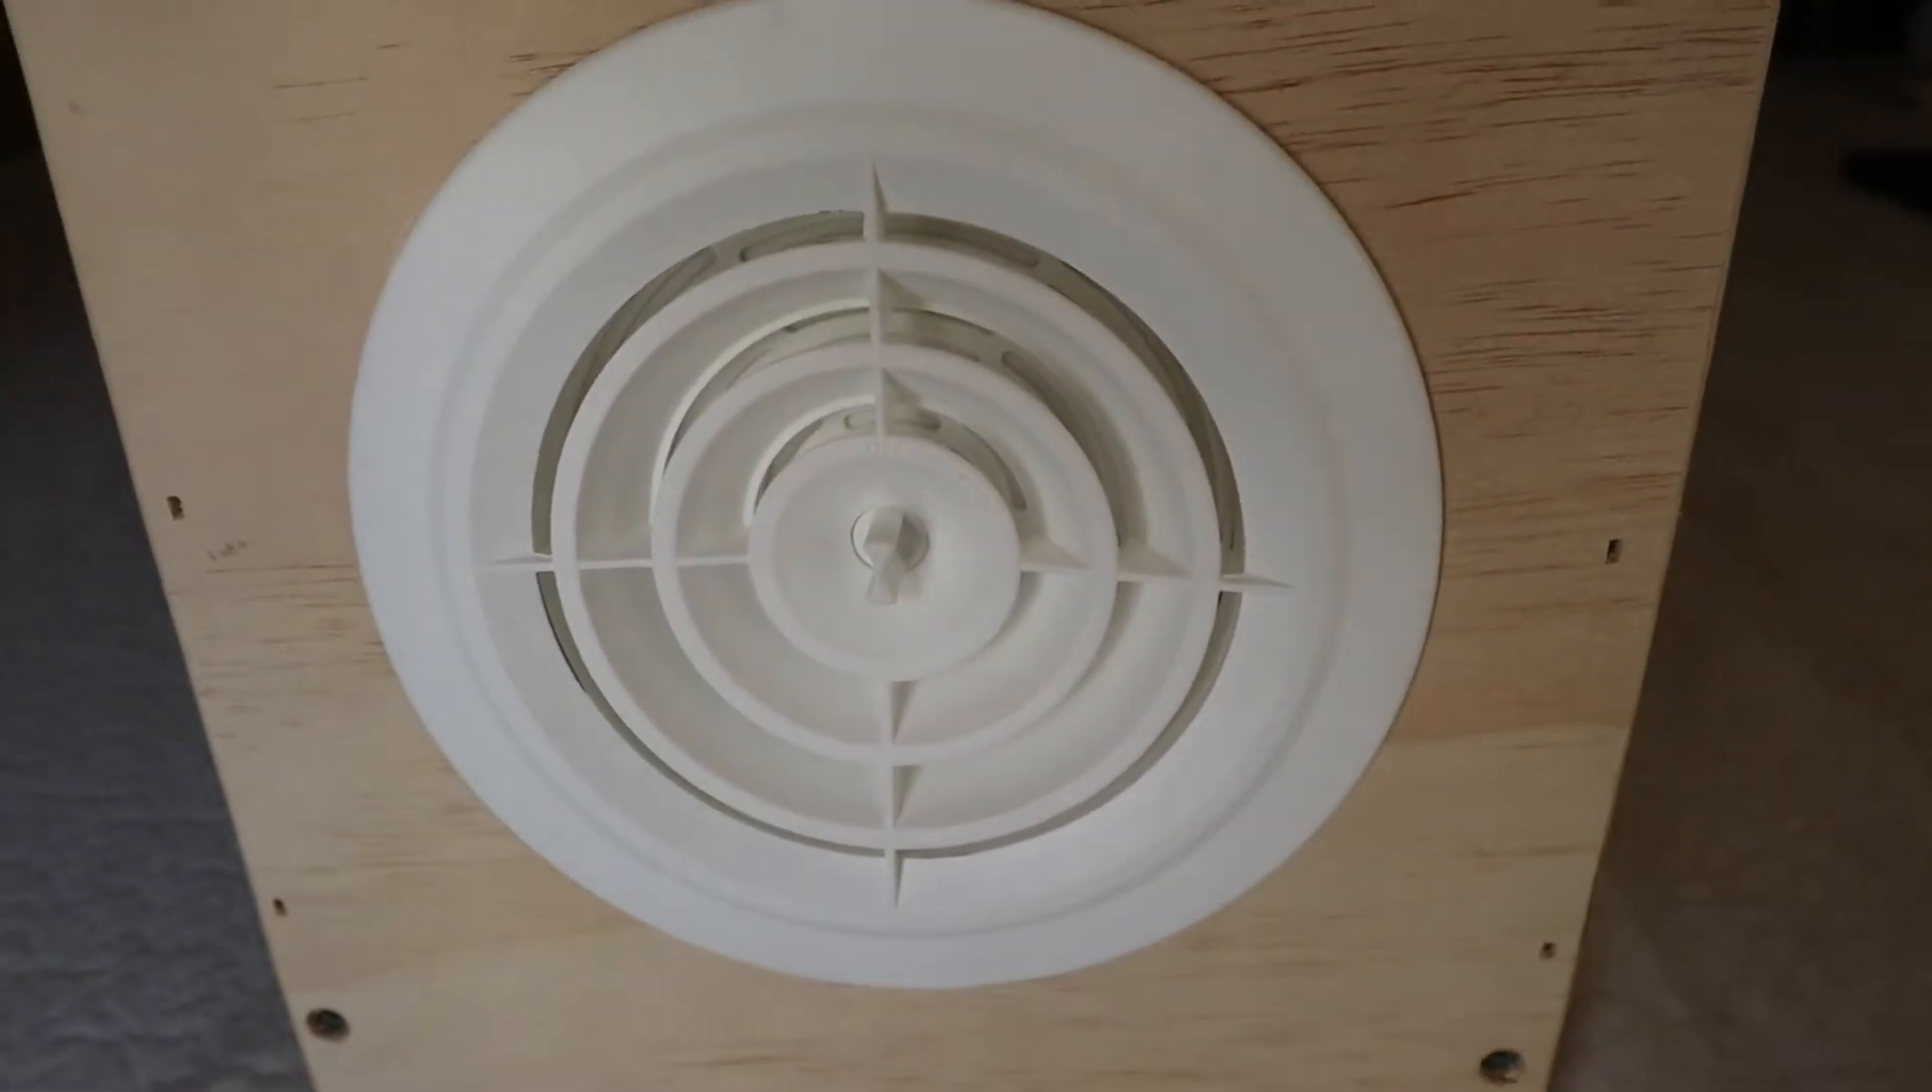So this is how the vent looks installed.